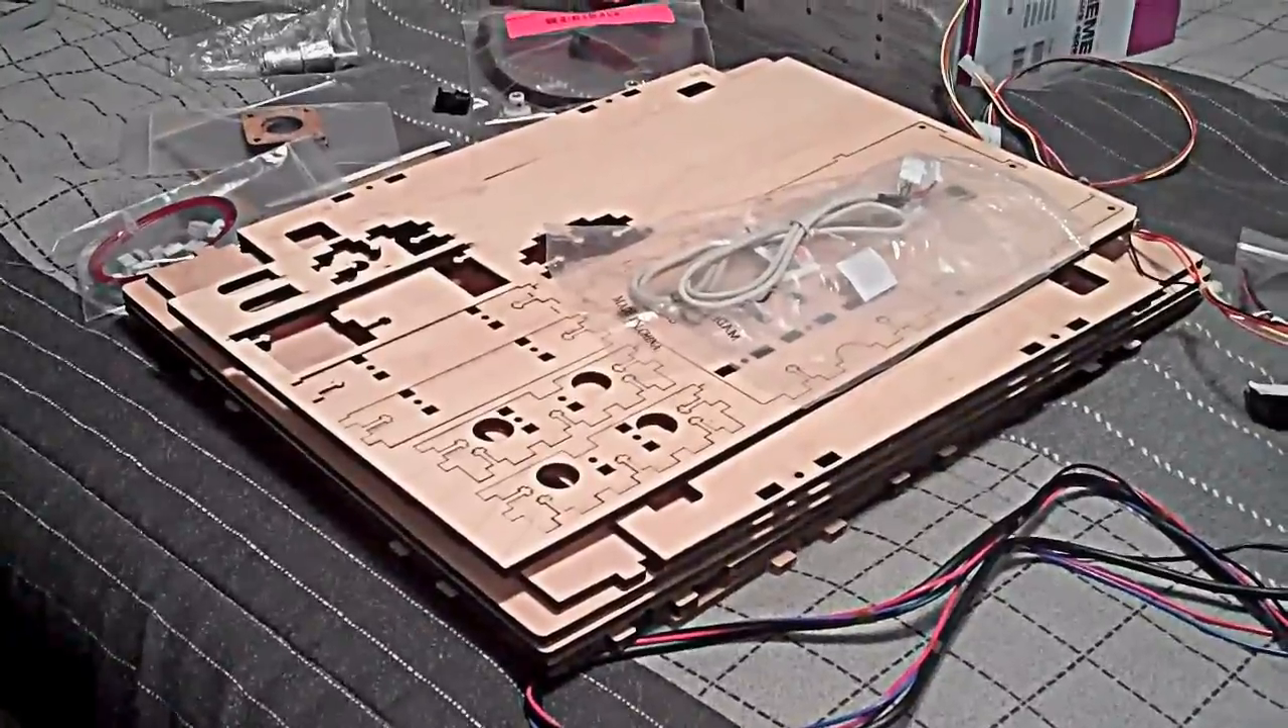I haven't even built the outside yet.